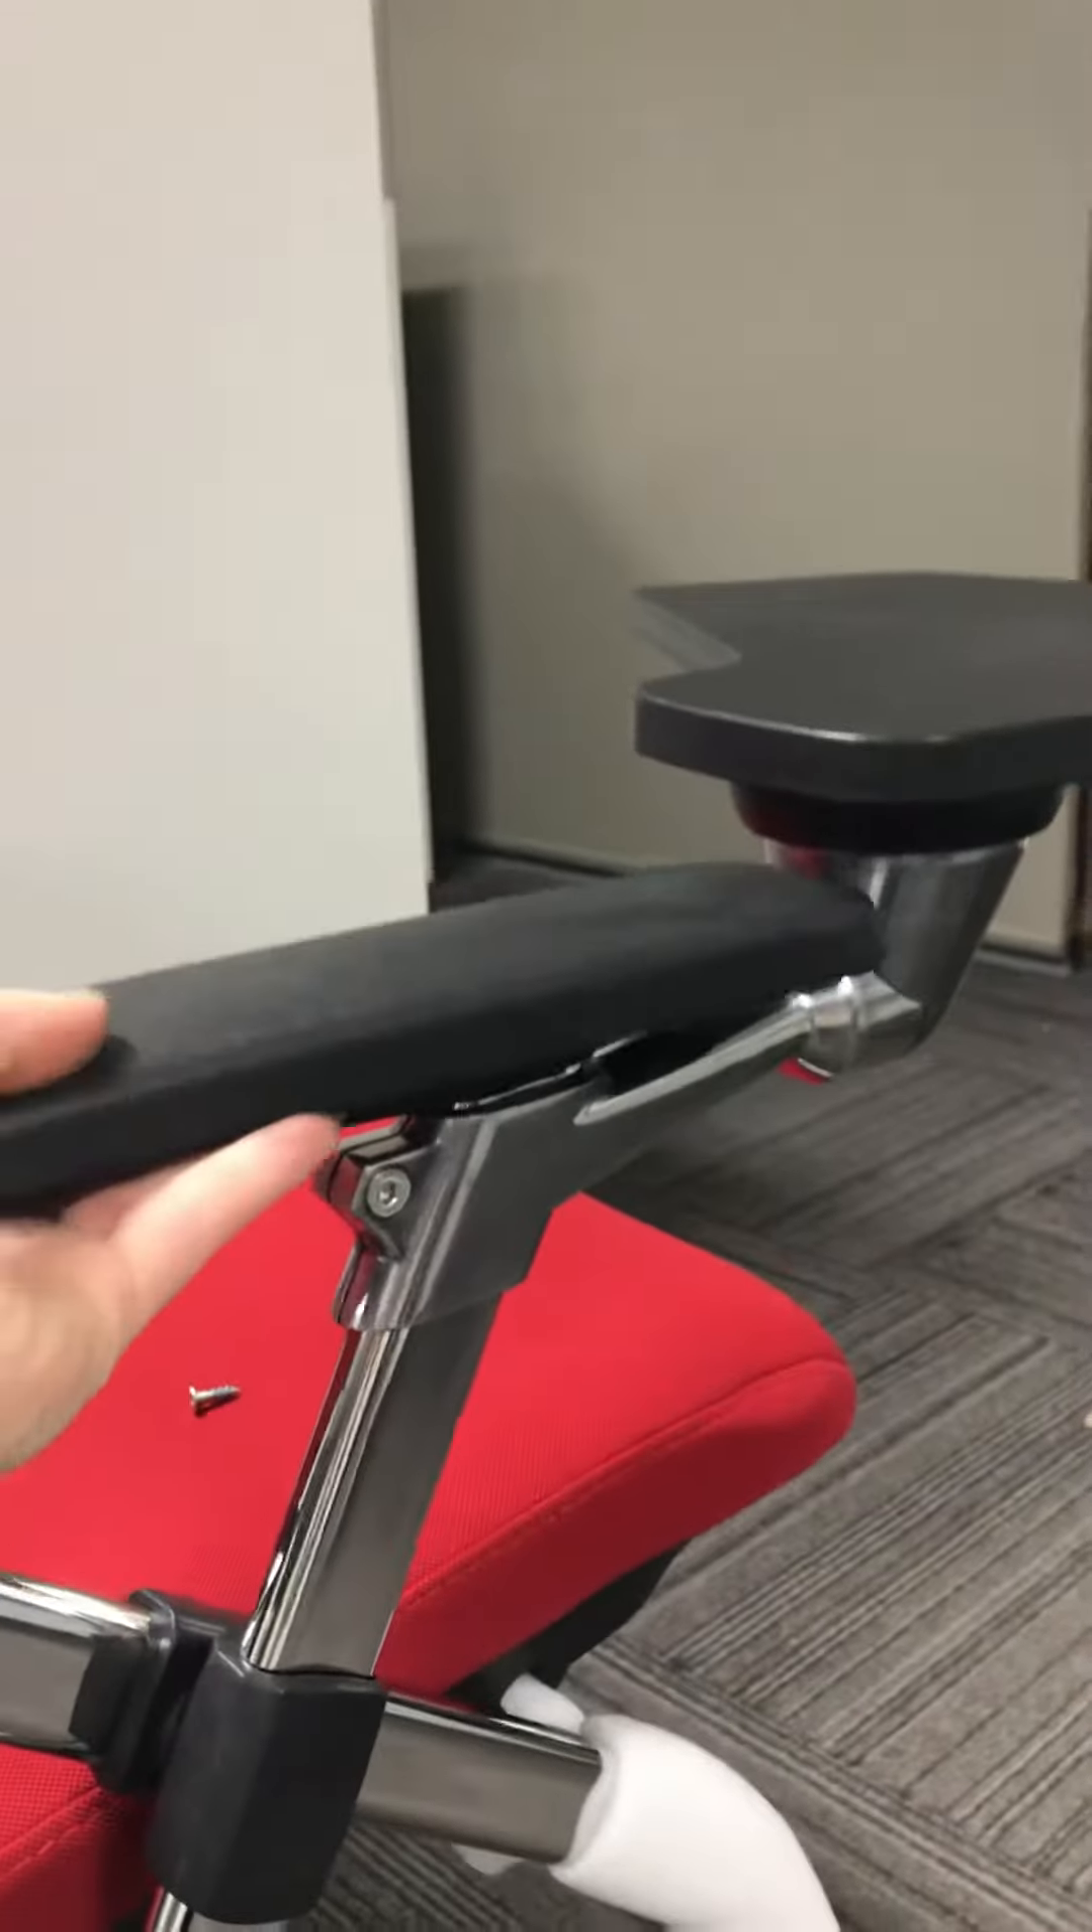The tablet is obviously sitting higher than the arm.